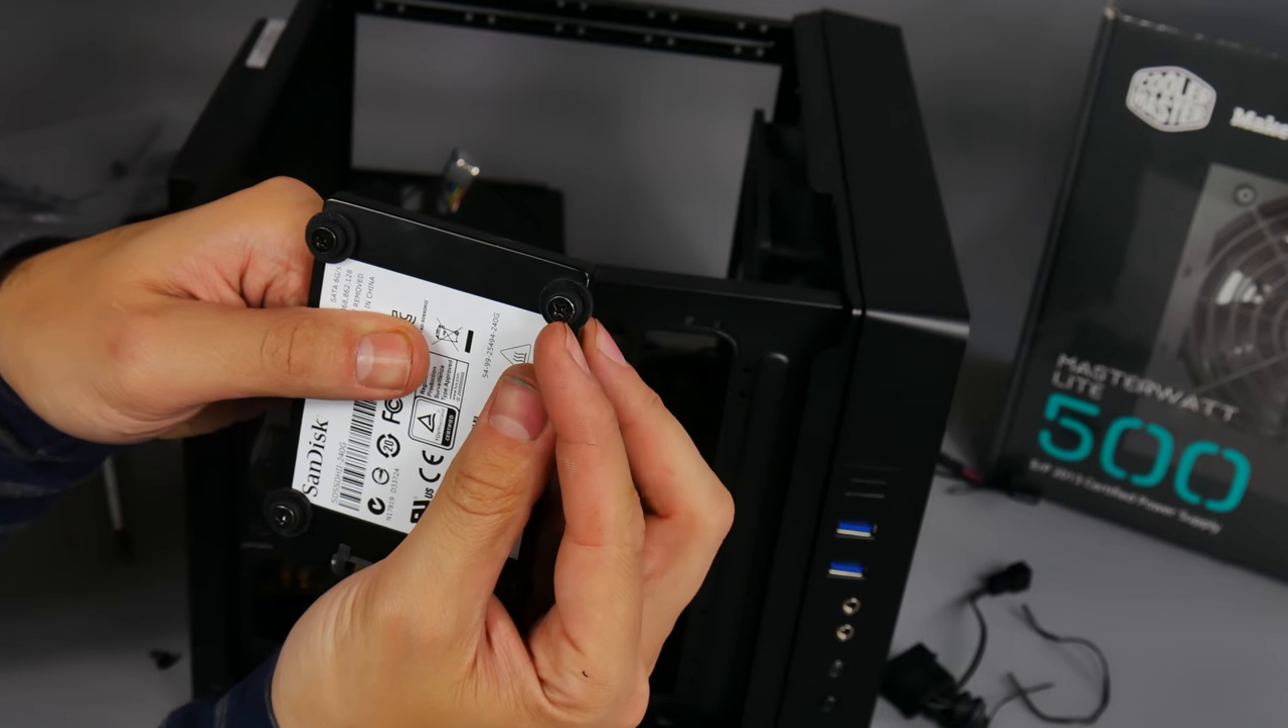I've put the uh the four other rubber mounts onto the ssd there.